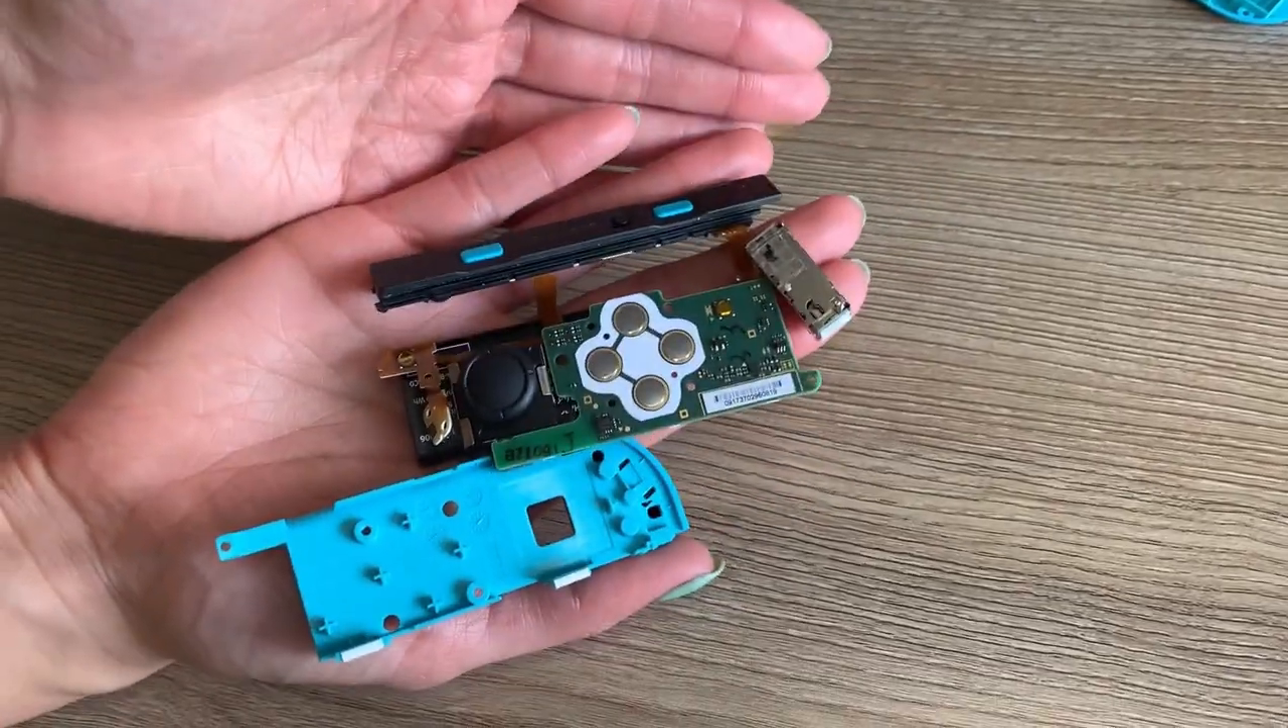And here are all the parts separated.